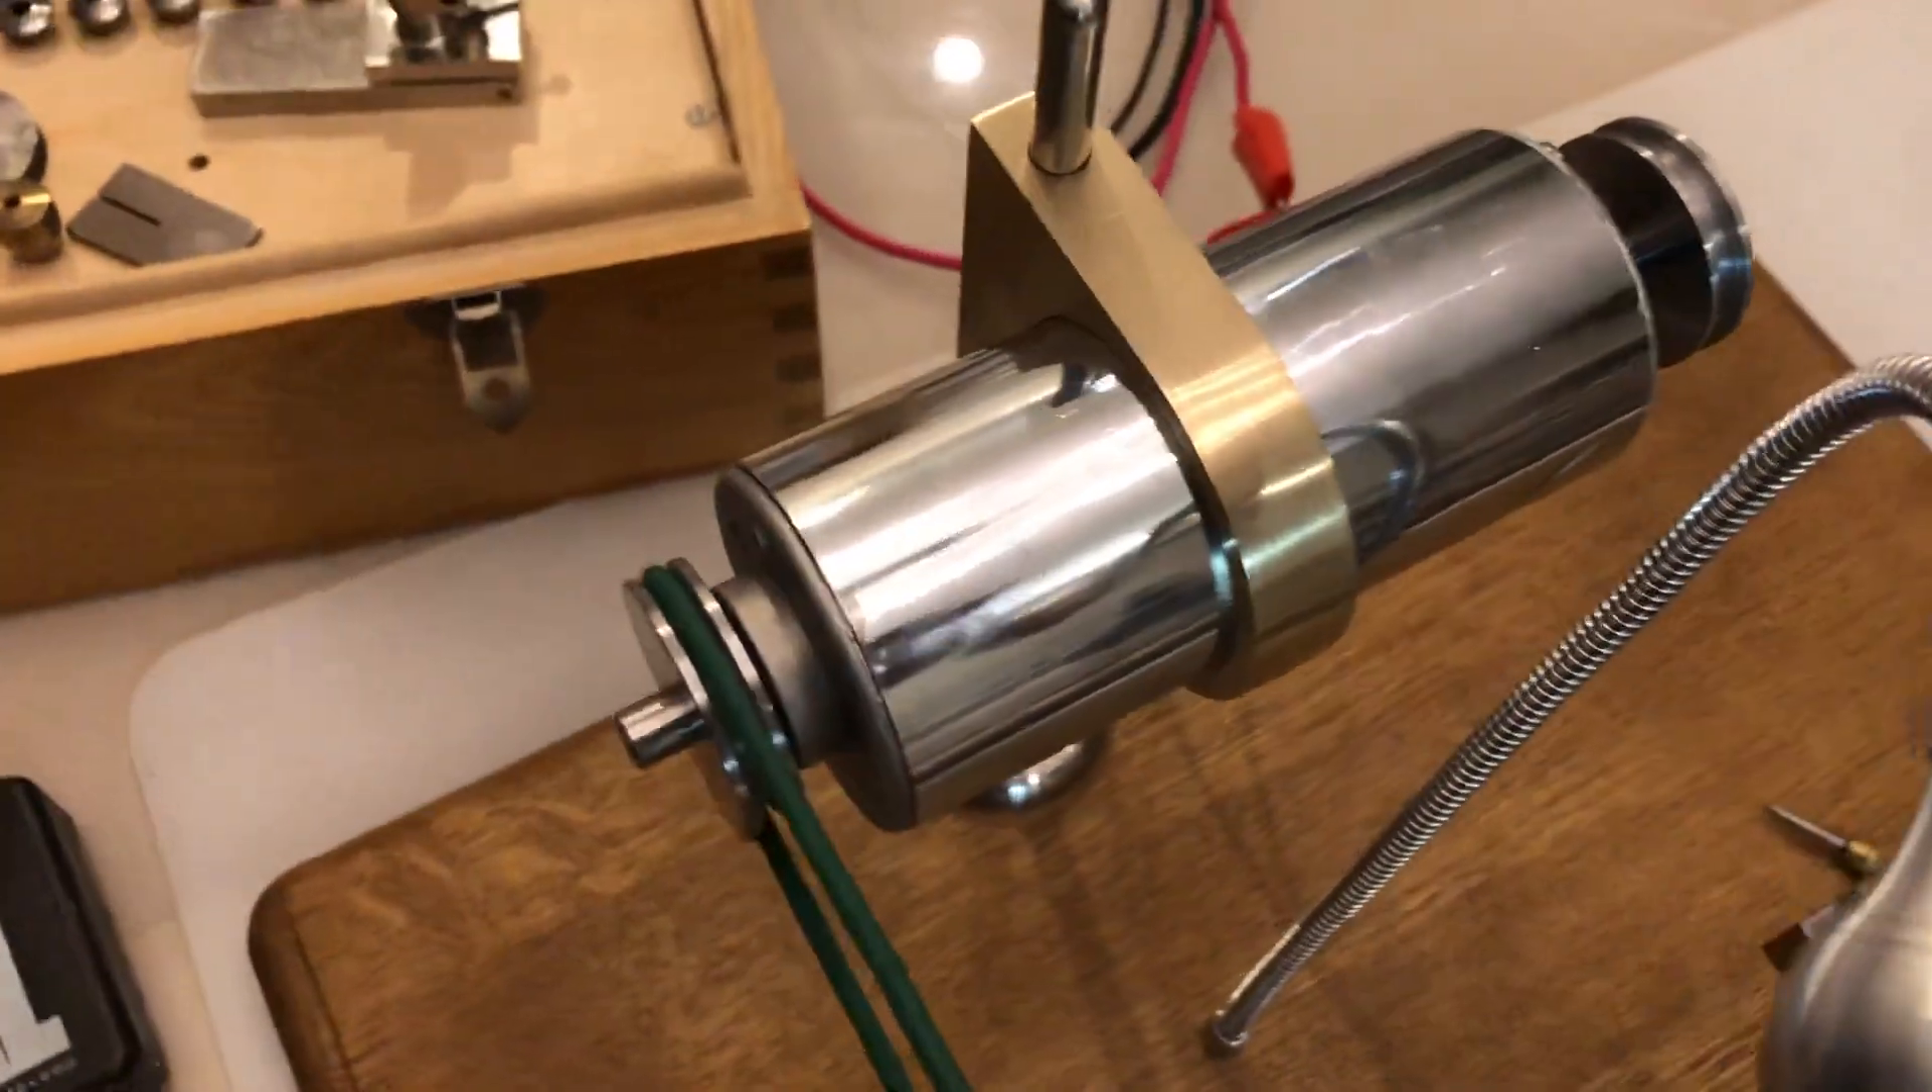Ну что ж вот двигатель установлен.